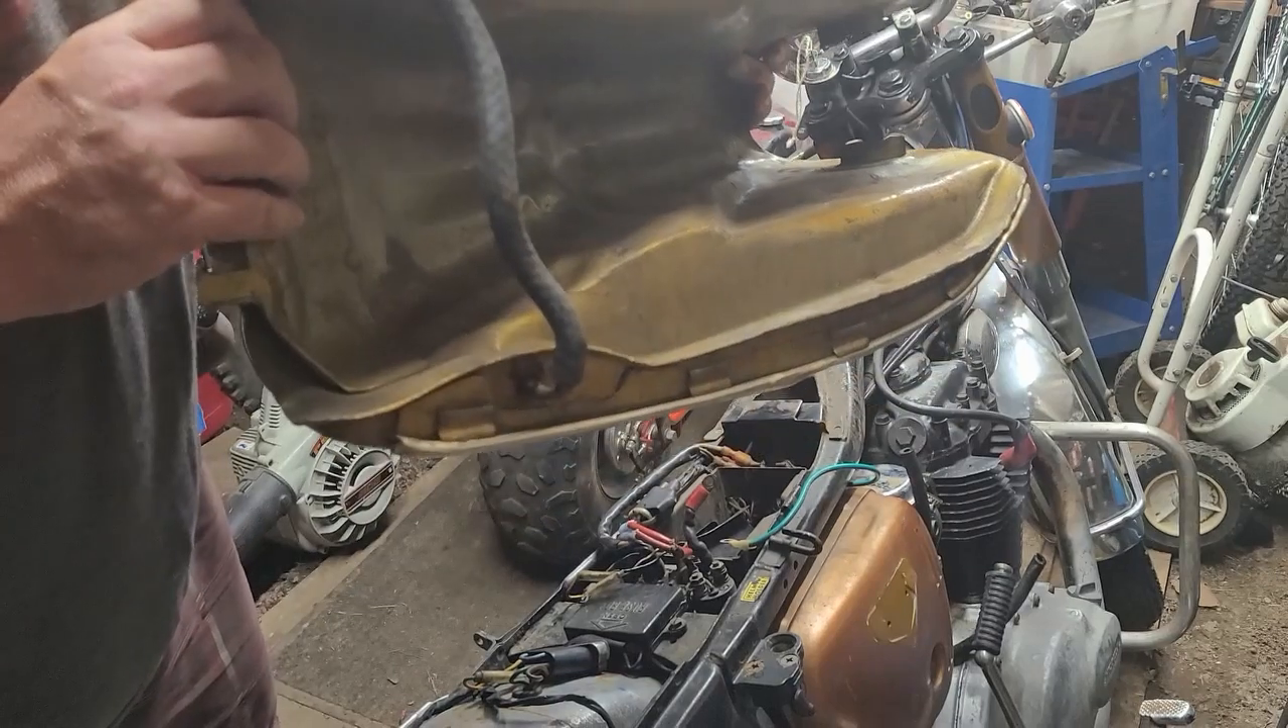Okay, we have the tank off, guys.